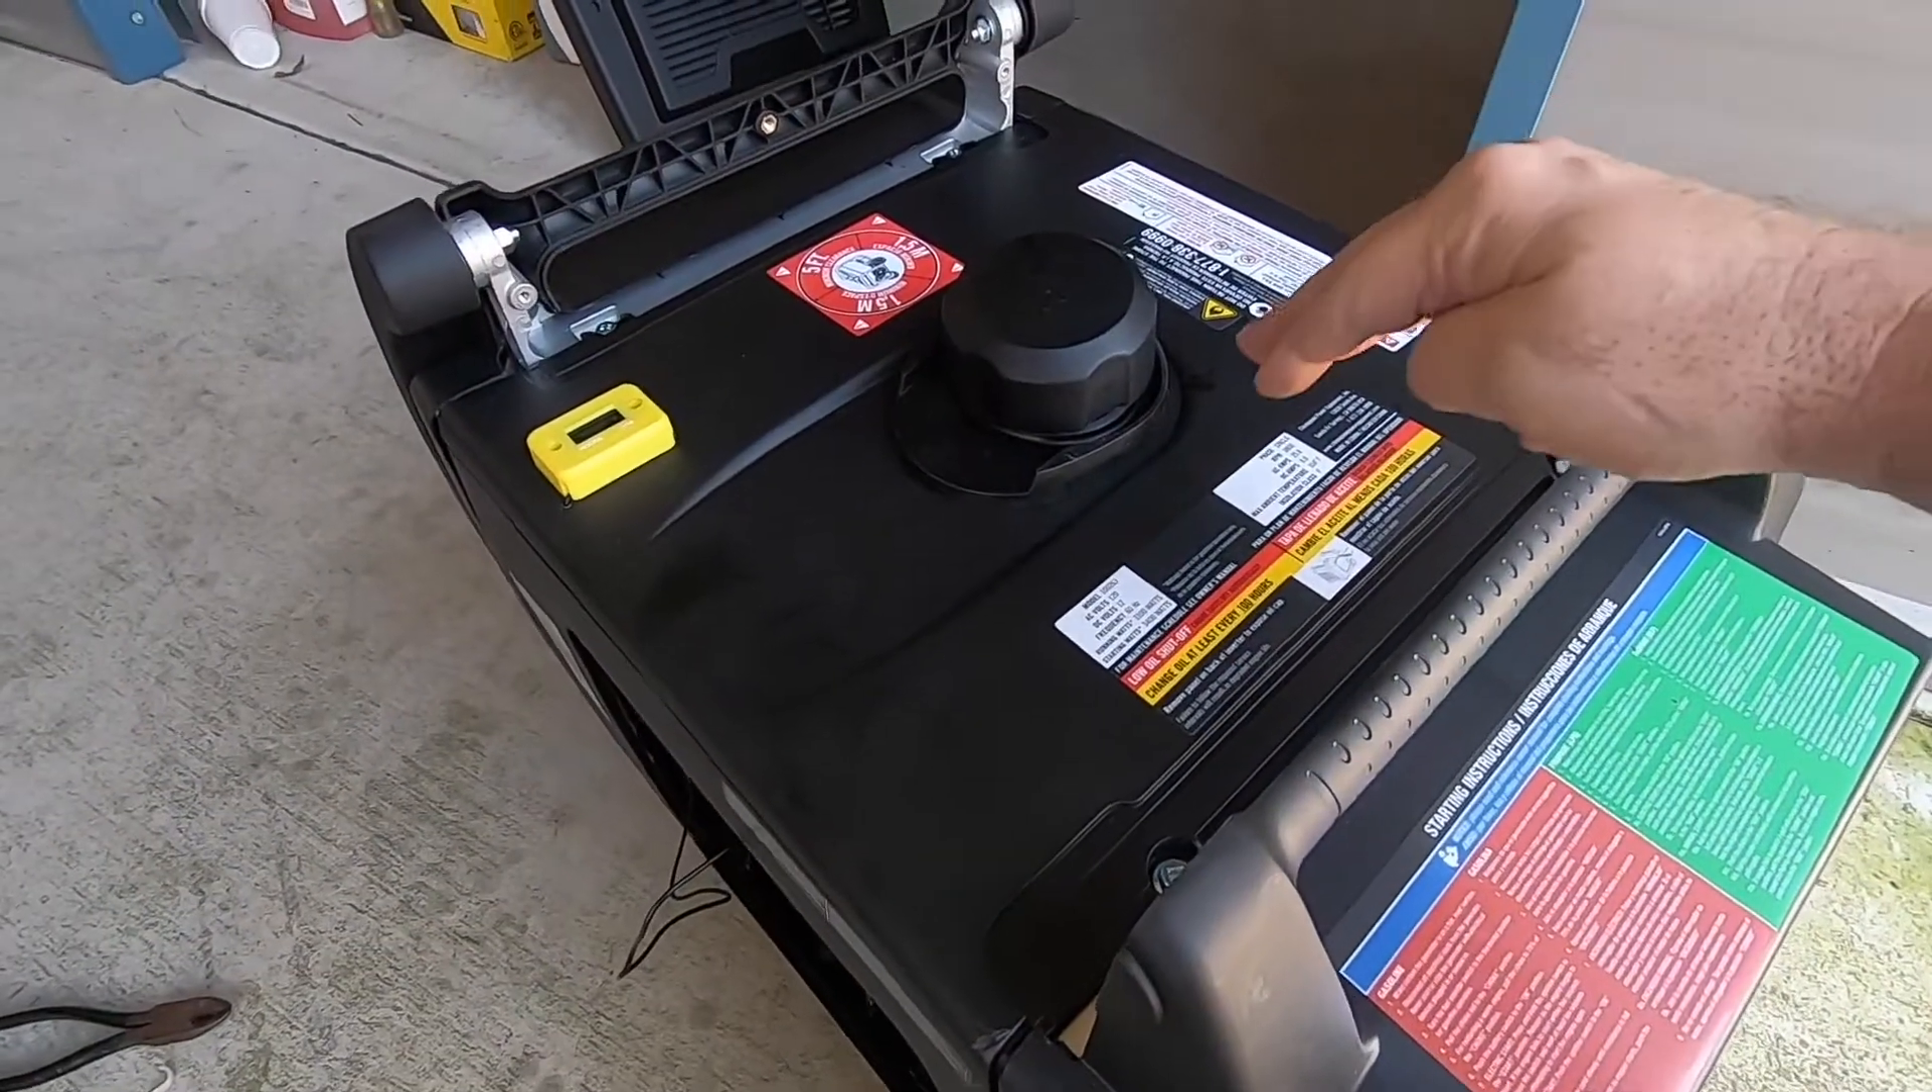I do have the top cover back on.